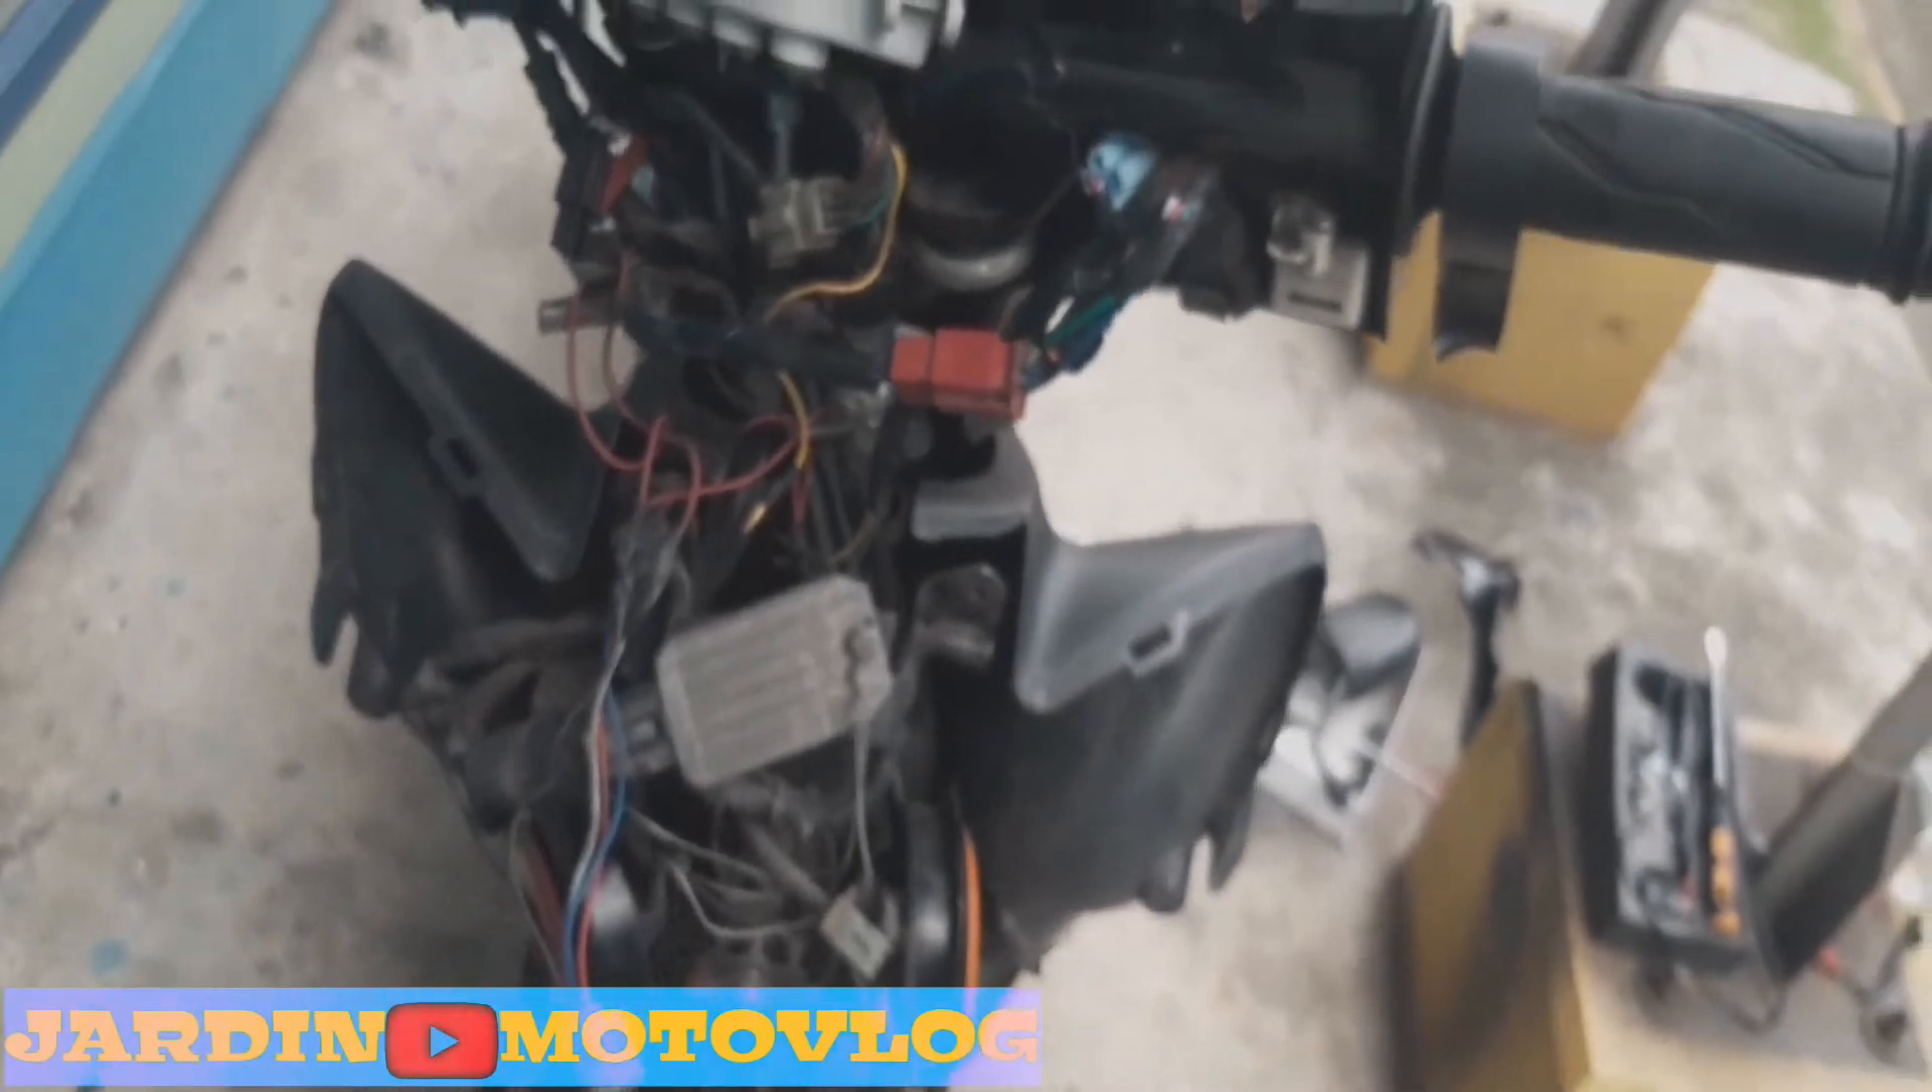So, hindi pa nakakabit yung harapan.